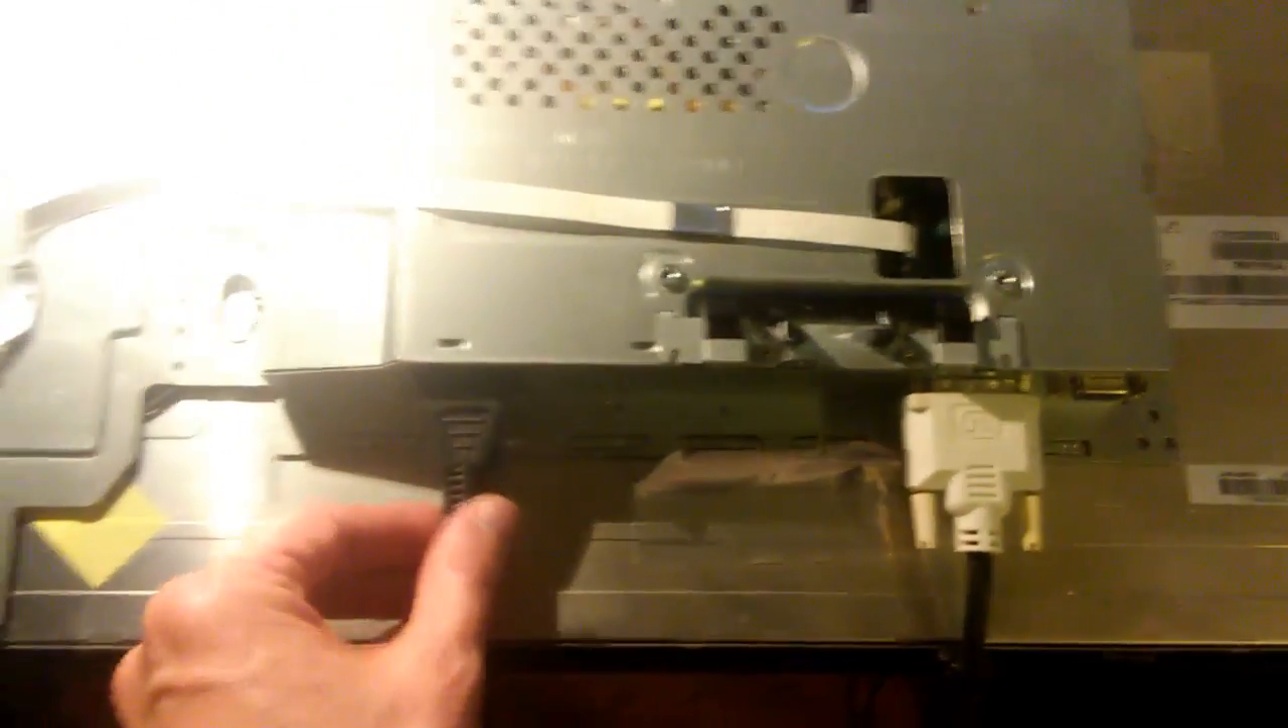We've got our video cable and our power cord reconnected.